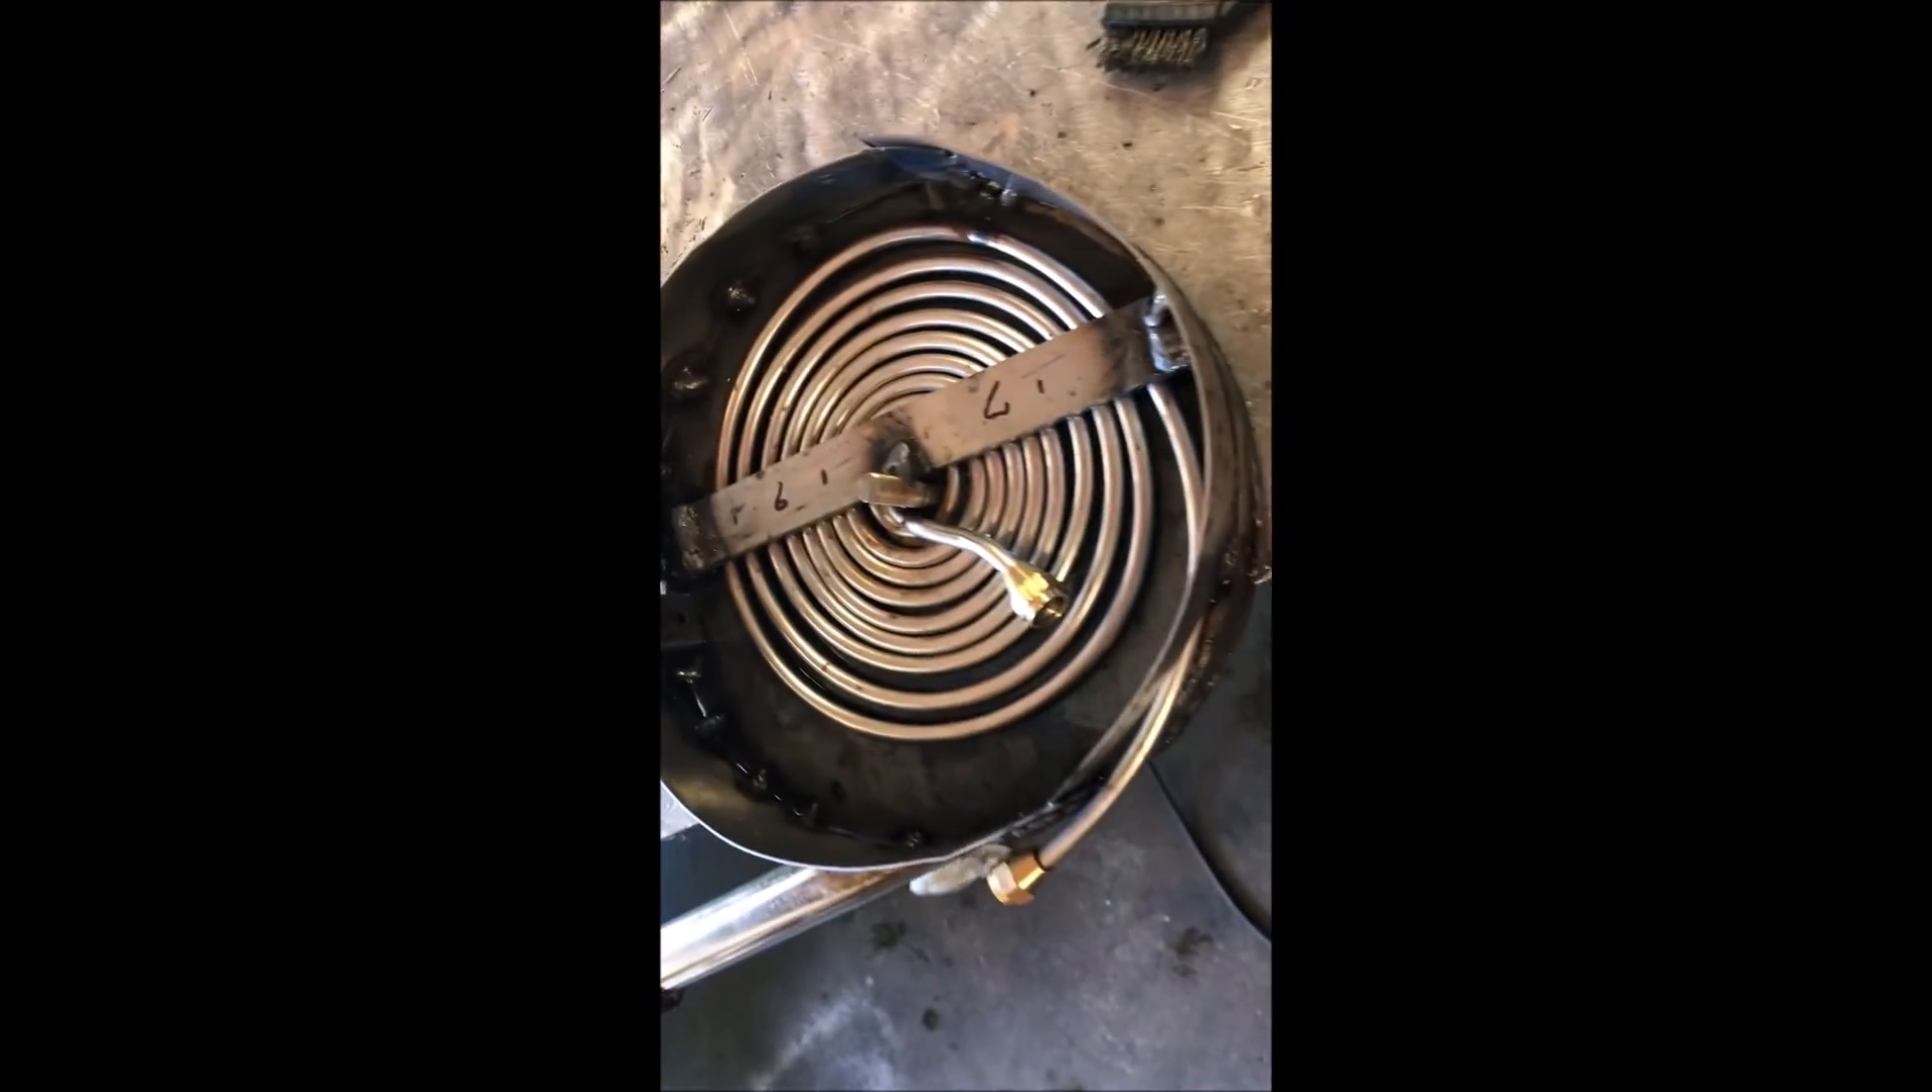All right so here's the preheat coil before i cover it all up.